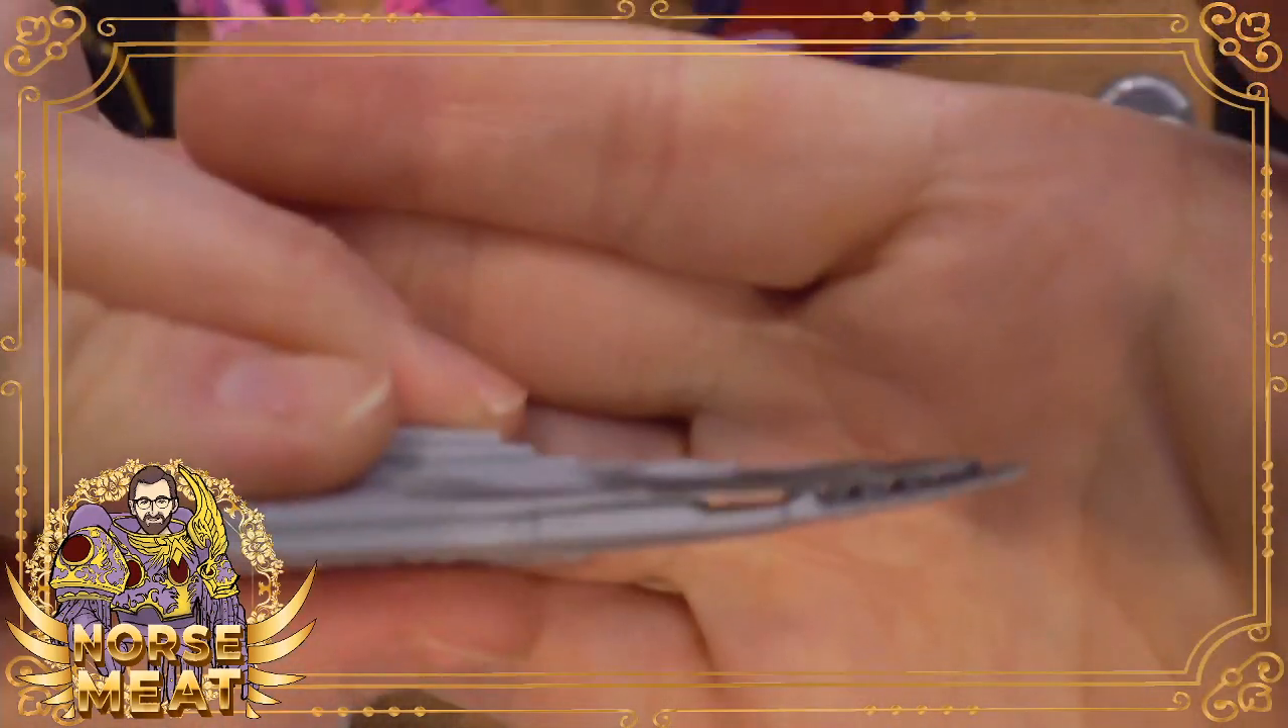This one has got a little bit of a gap there. Just a little. You can see right through it.